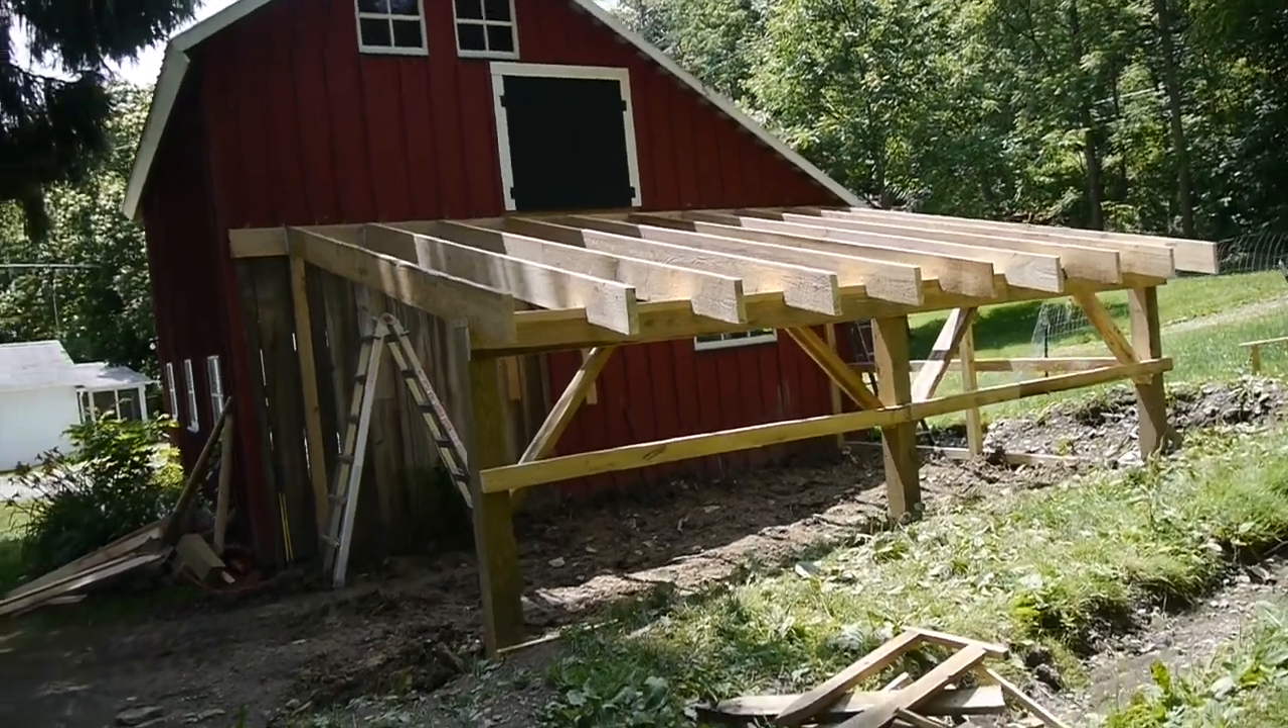We've got all the rafters up.